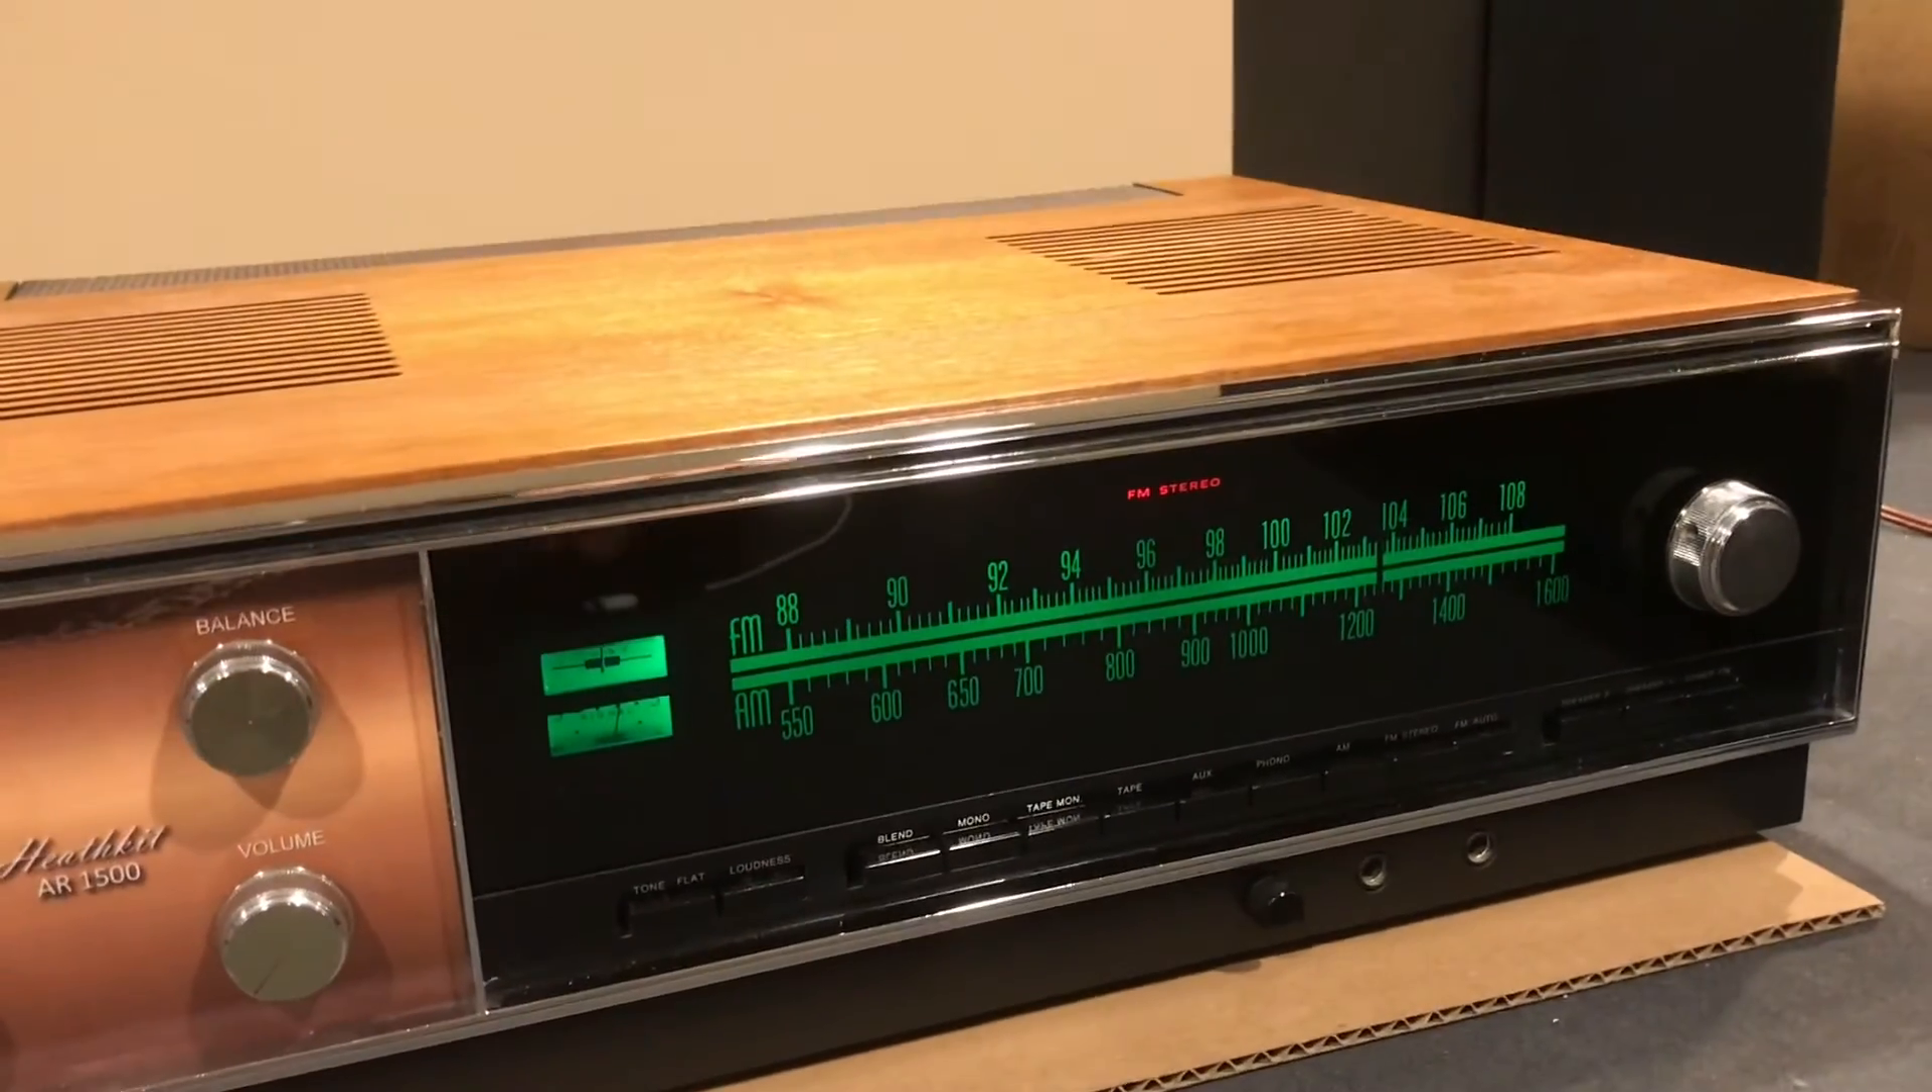I got the unit all back together again.